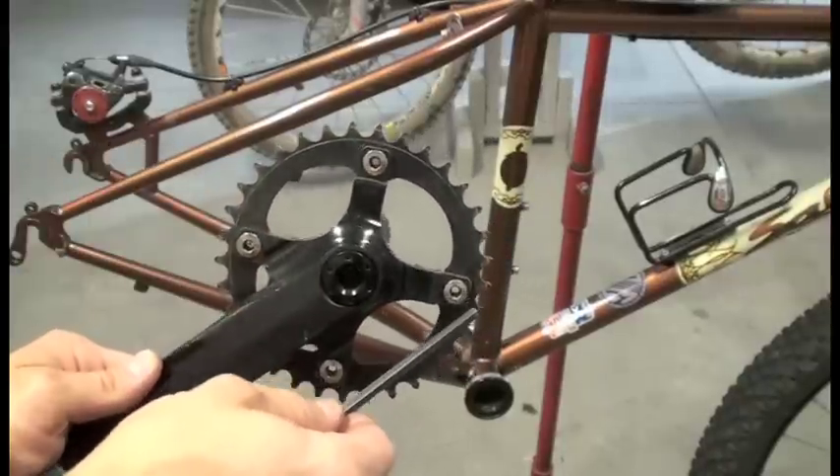So as you can see, I've installed my single speed specific chainring using these short chainring bolts, because I've removed the big ring.